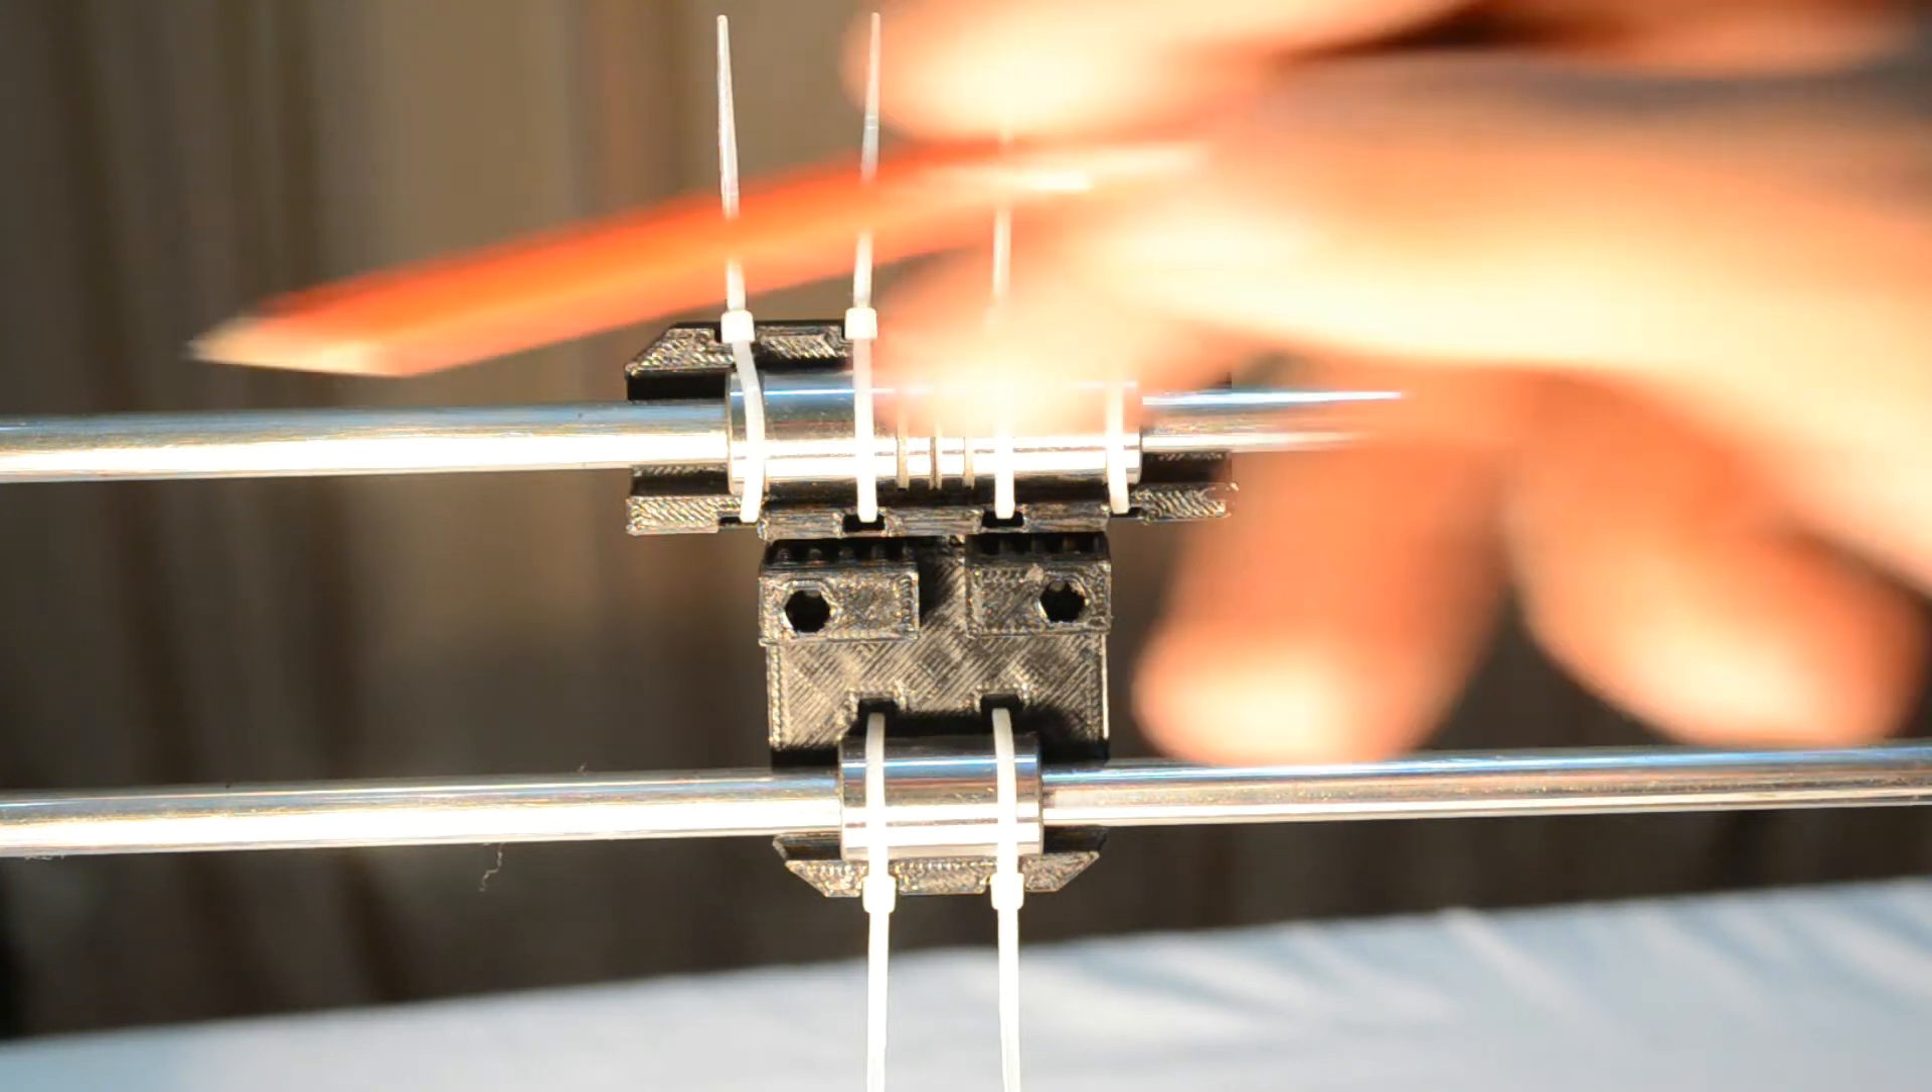Here we have completed mounting our X carriage onto the X axis smooth rods.